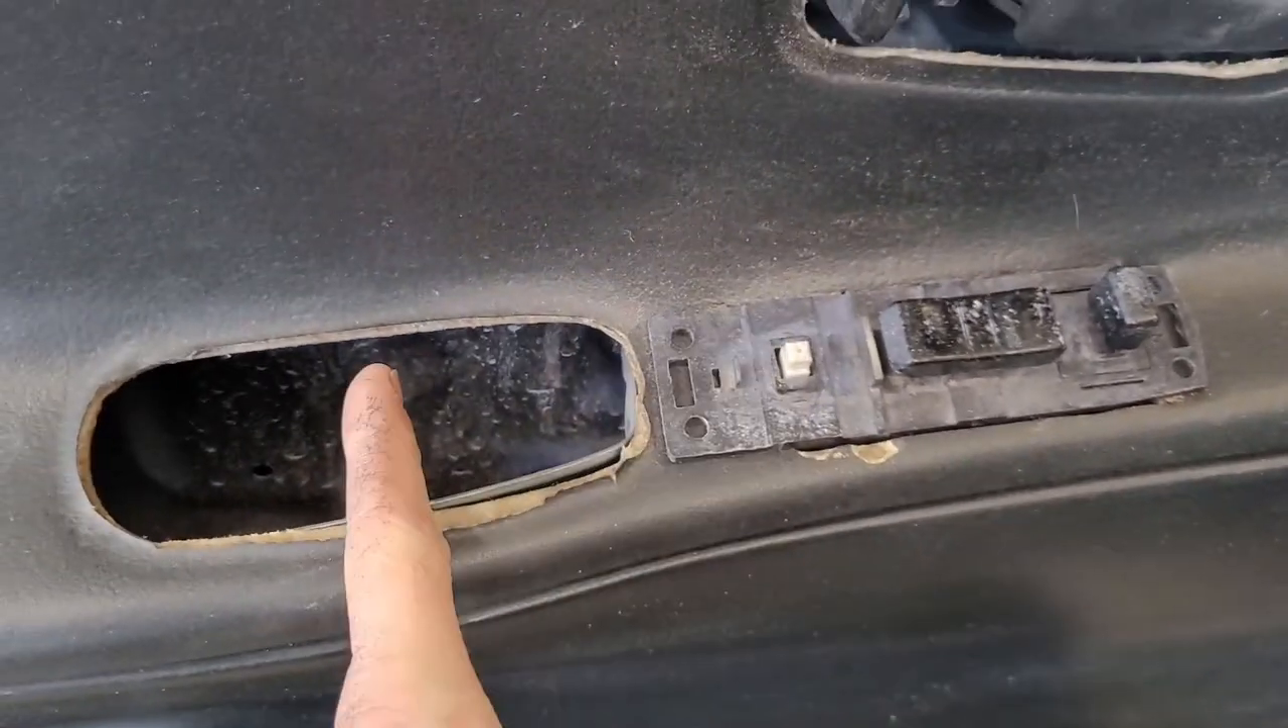Alright, so I went ahead and cut the door panel. Let me show you what I did. I already put it back on. And I got the switch in.